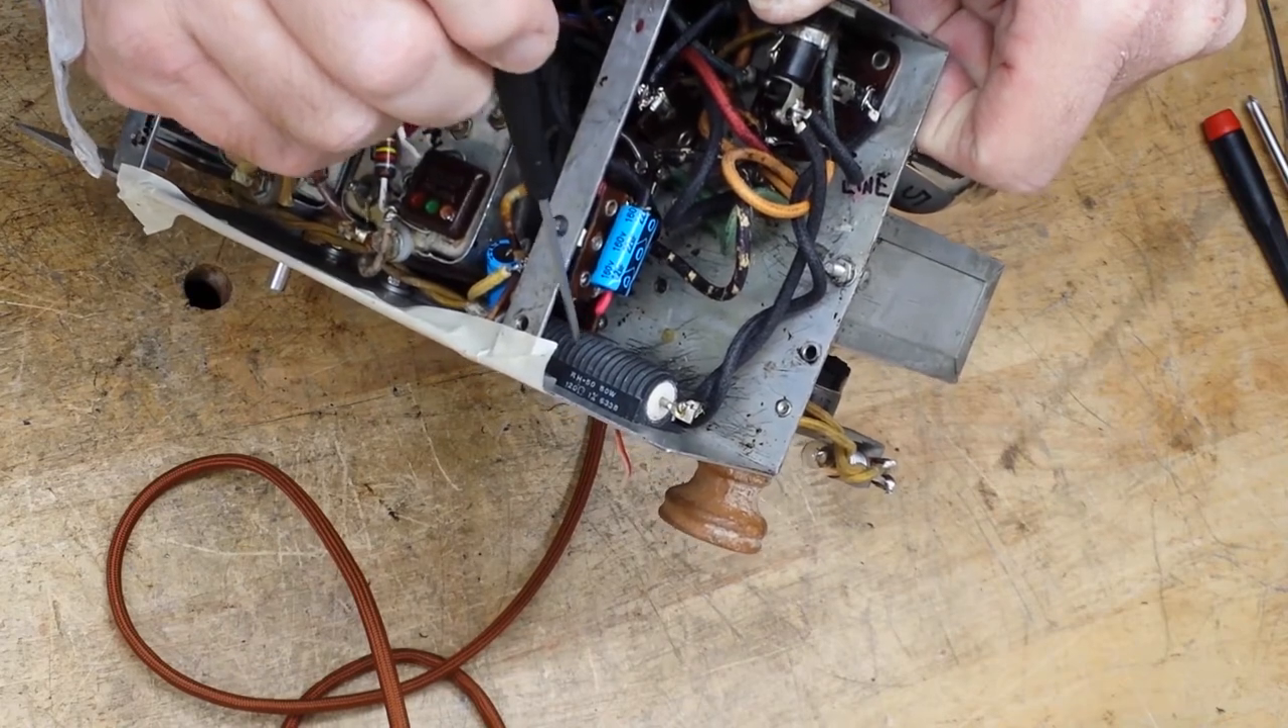I did put, I did put a line voltage, I'm sorry, I did put a substitute for the ballast resistor right here. This 120 ohm 50 watt resistor is a sub for the ballast.